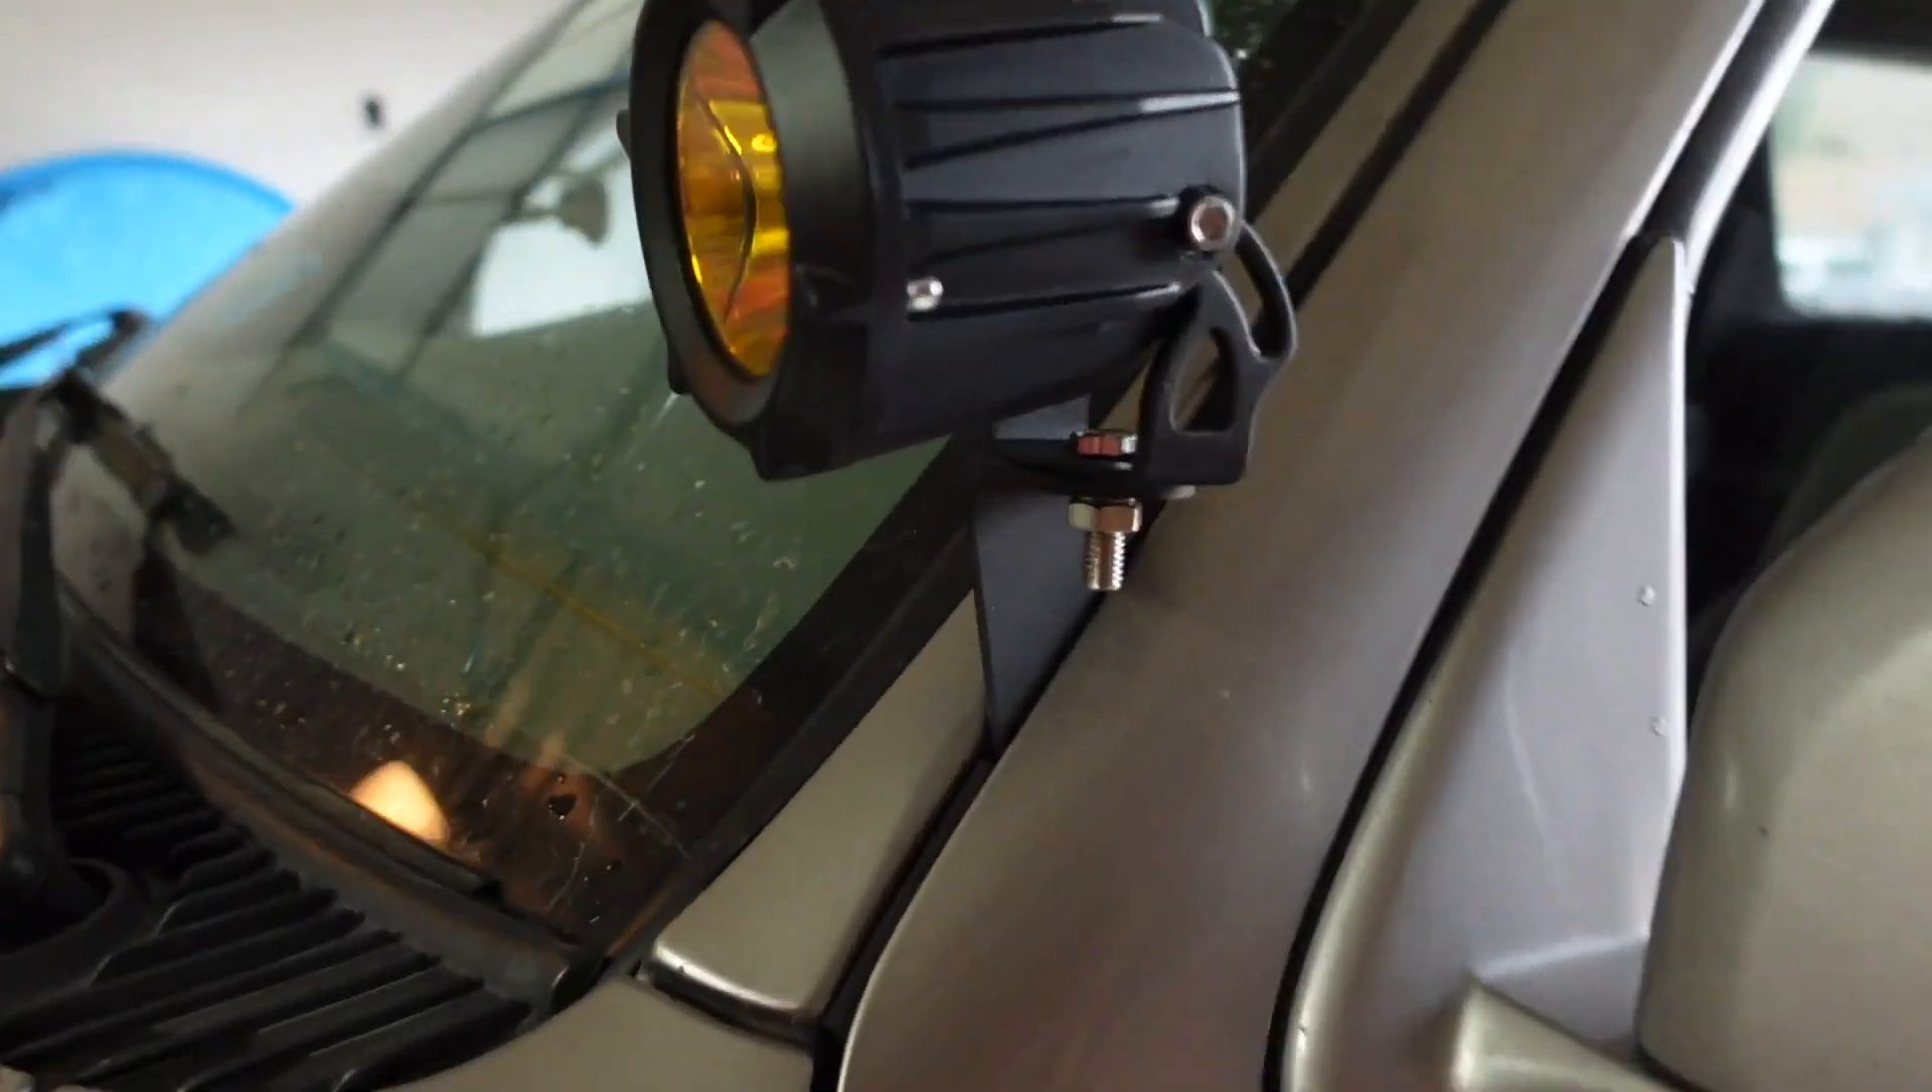We went ahead and got the spotlight mounted.